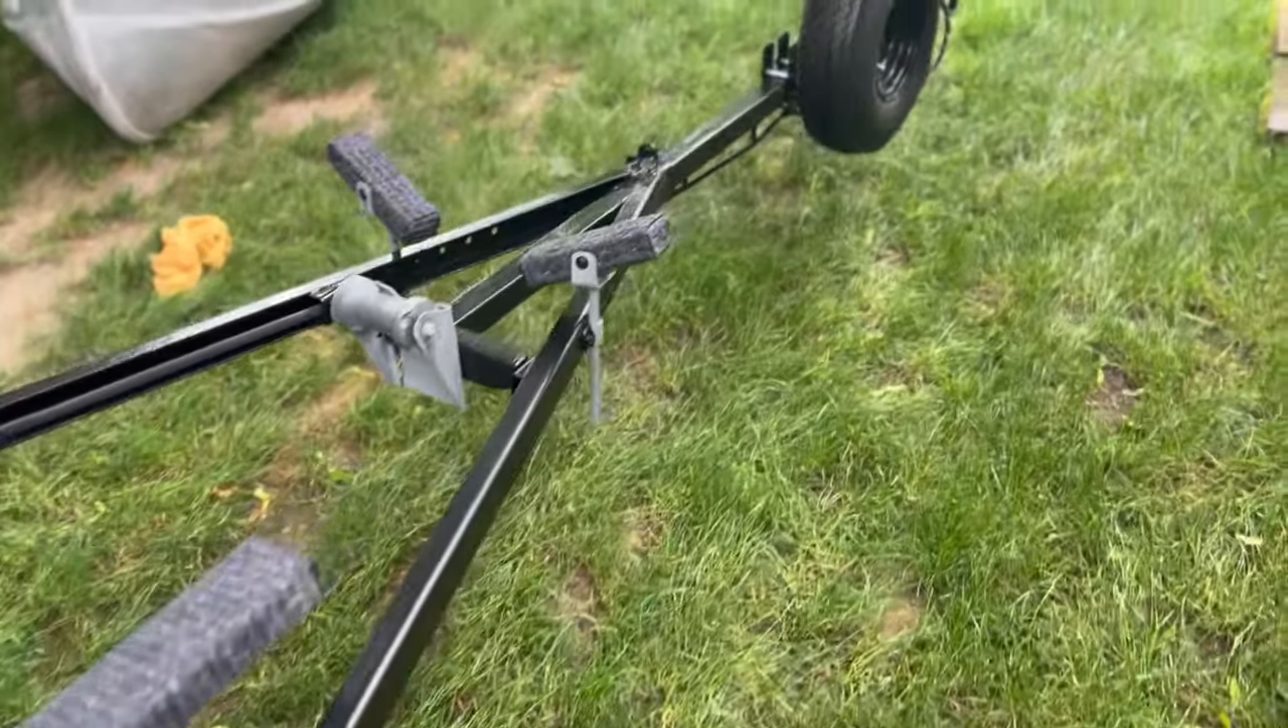We got the spare tire put on up here and everything is all finished up.